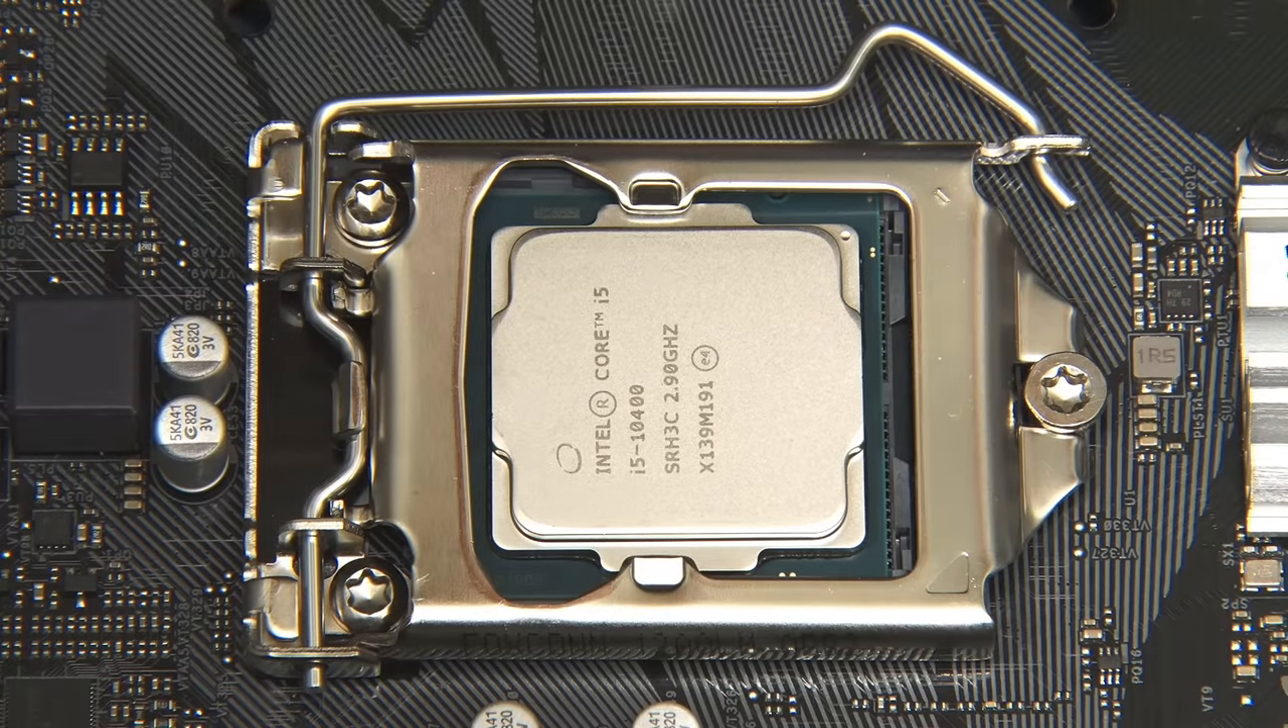And there we are. We have fitted the new i5 processor.